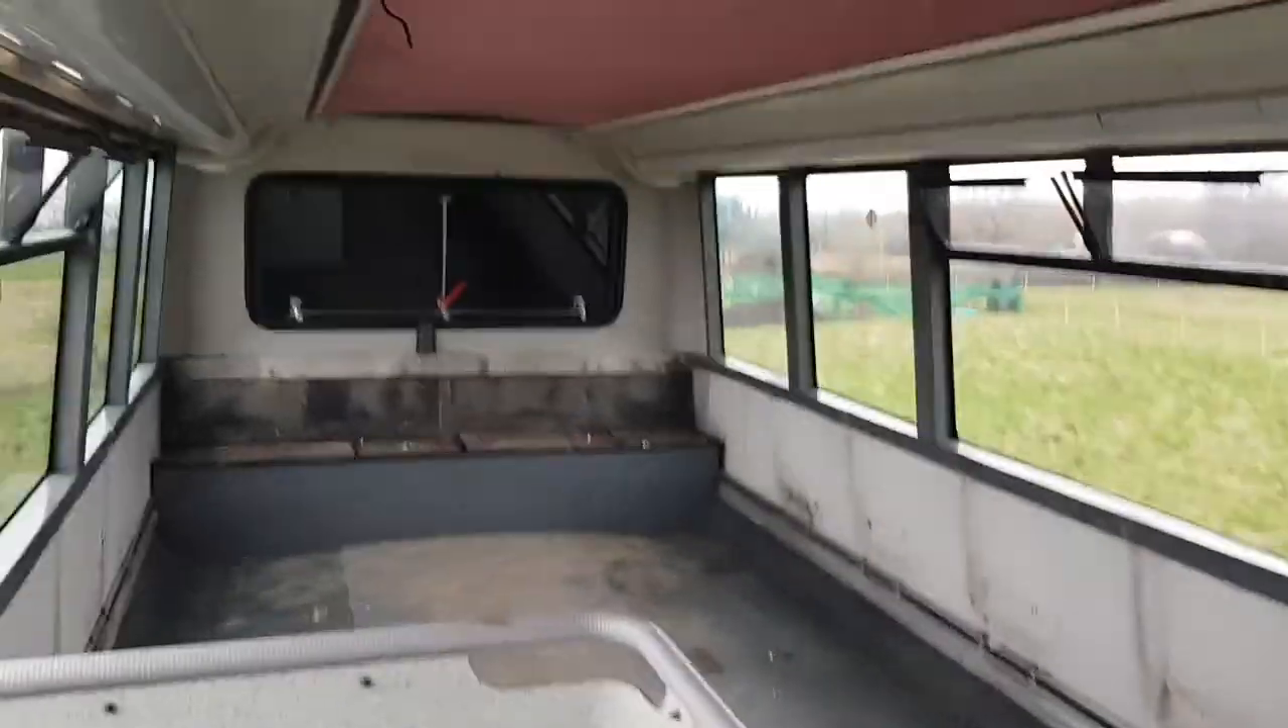All the seats and all the ironworks out now.